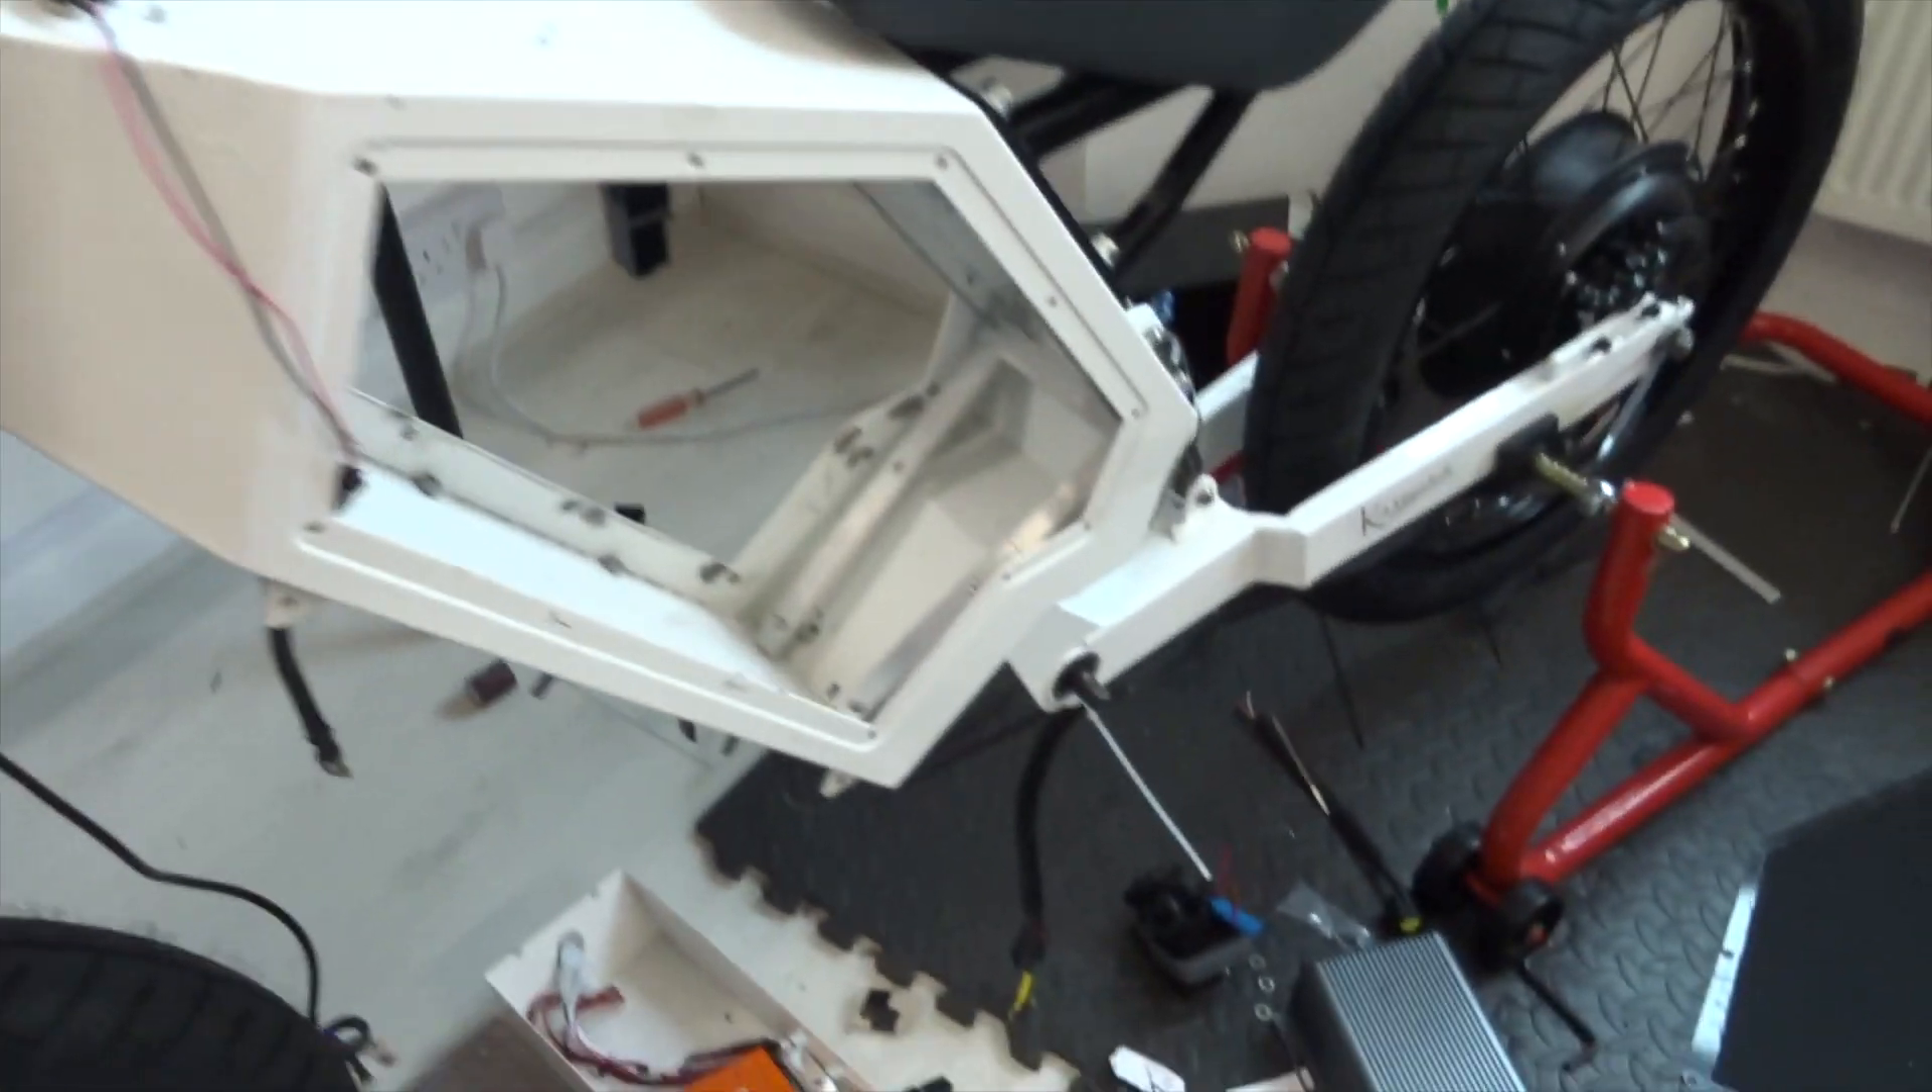As you can see, I've gutted the bike with everything down here.